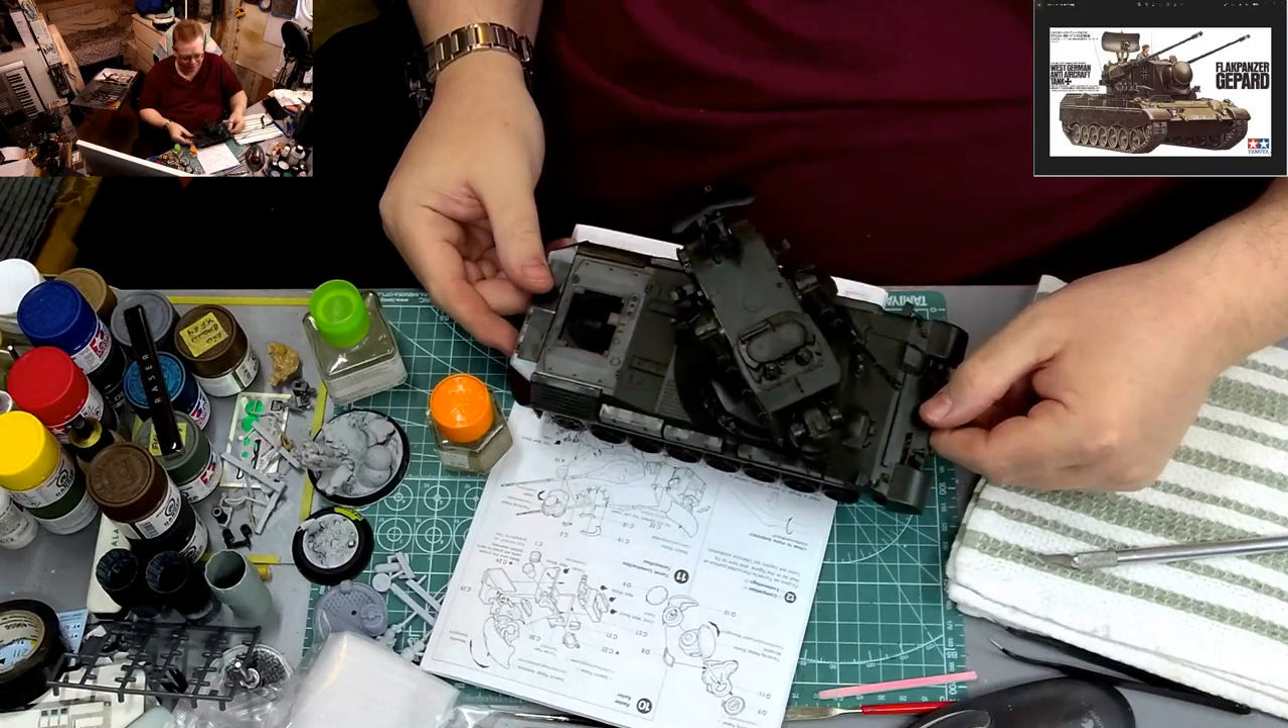We're missing the tracks right.